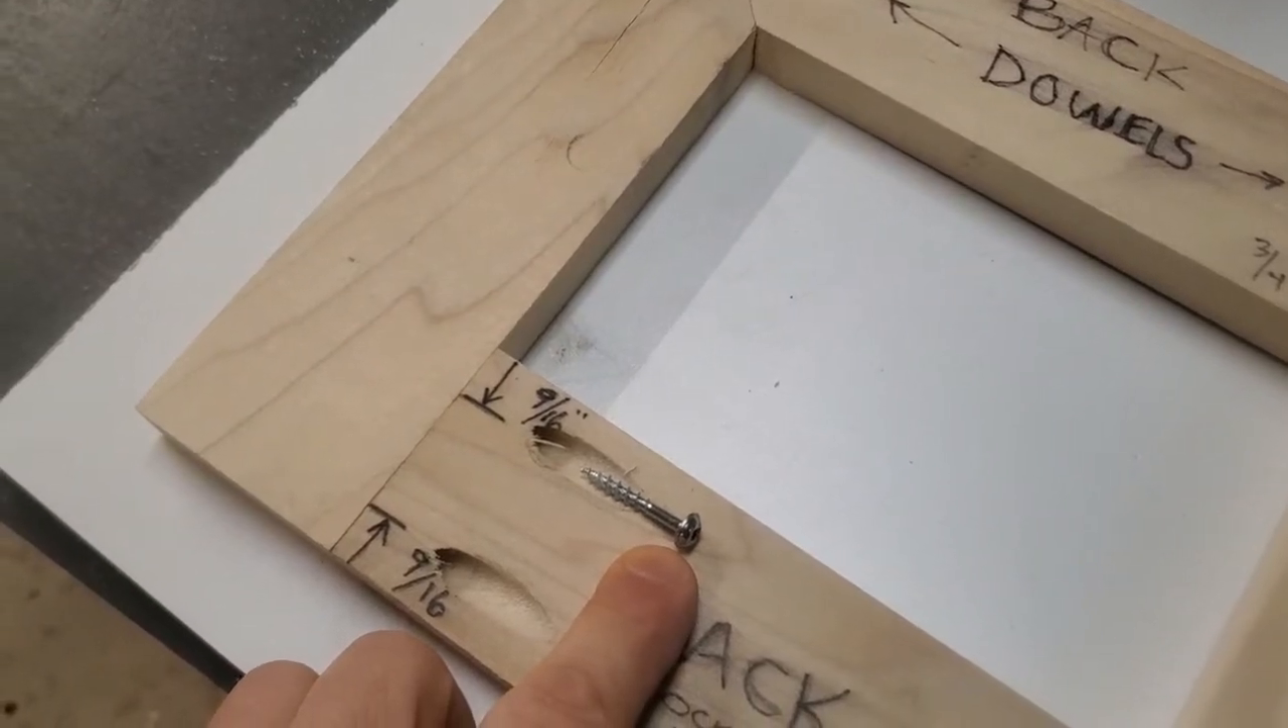Now before i get started as a precautionary measure i took out this one pocket hole screw that was right here i just felt it was a little too close to the edge.